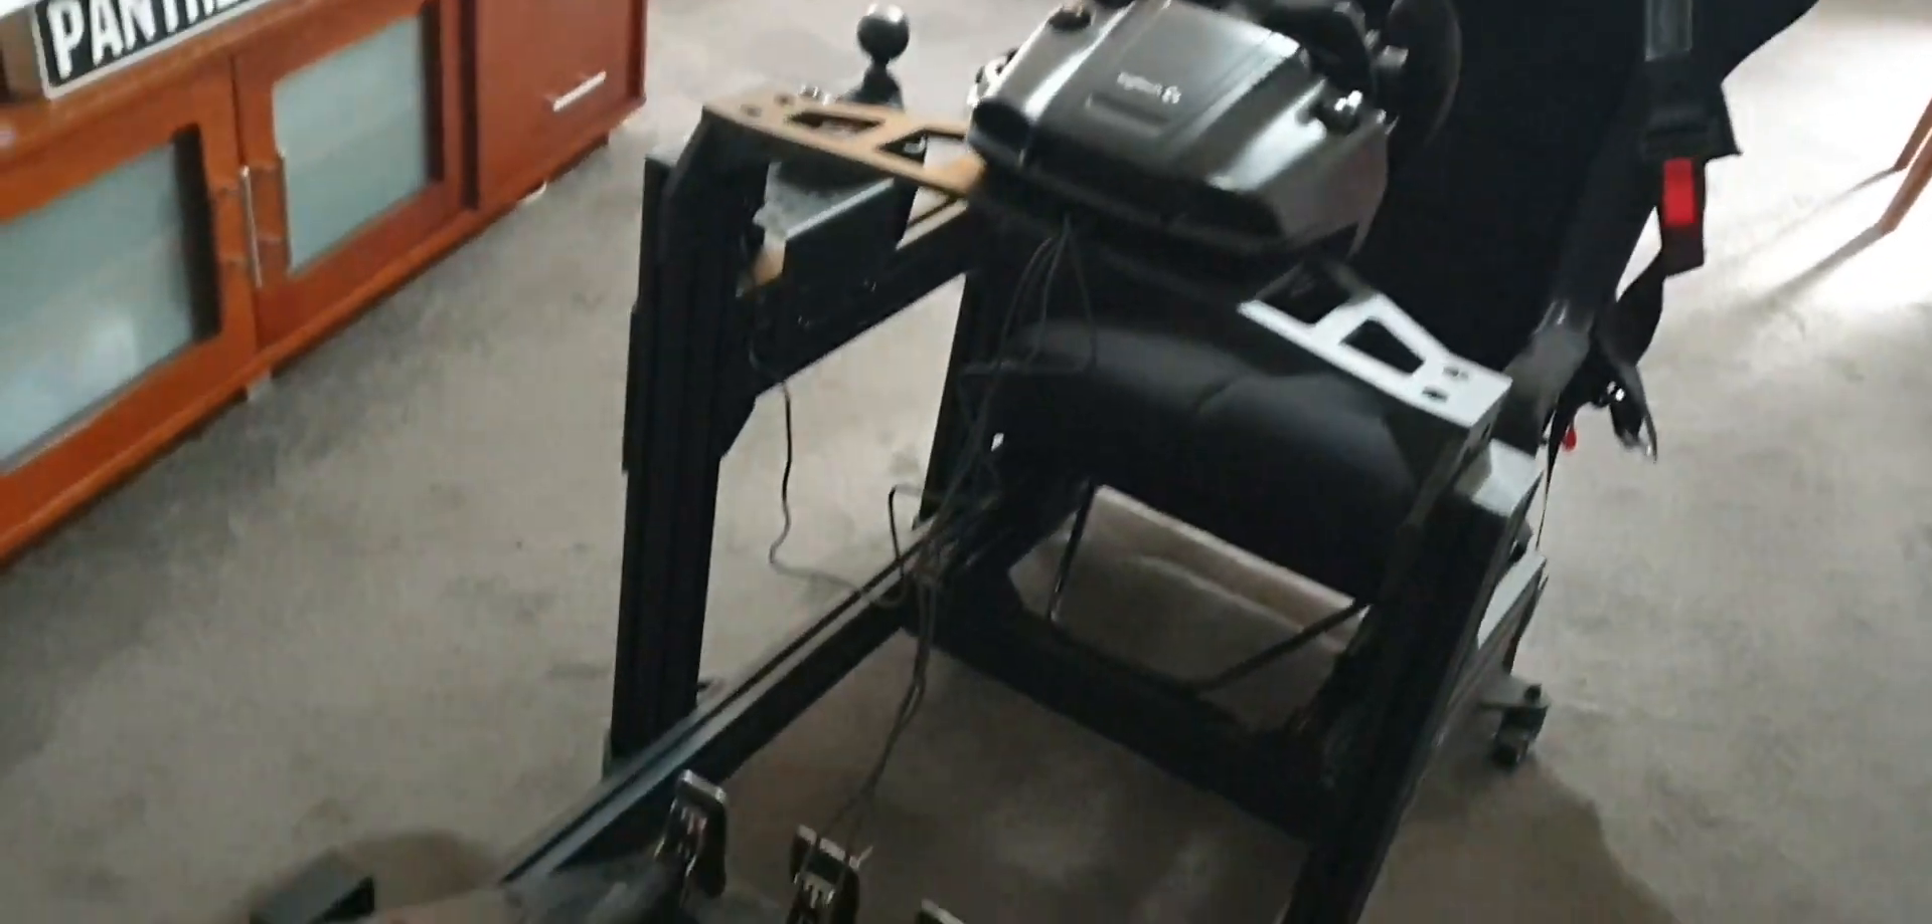The rig is pretty much complete there's no cable management yet.